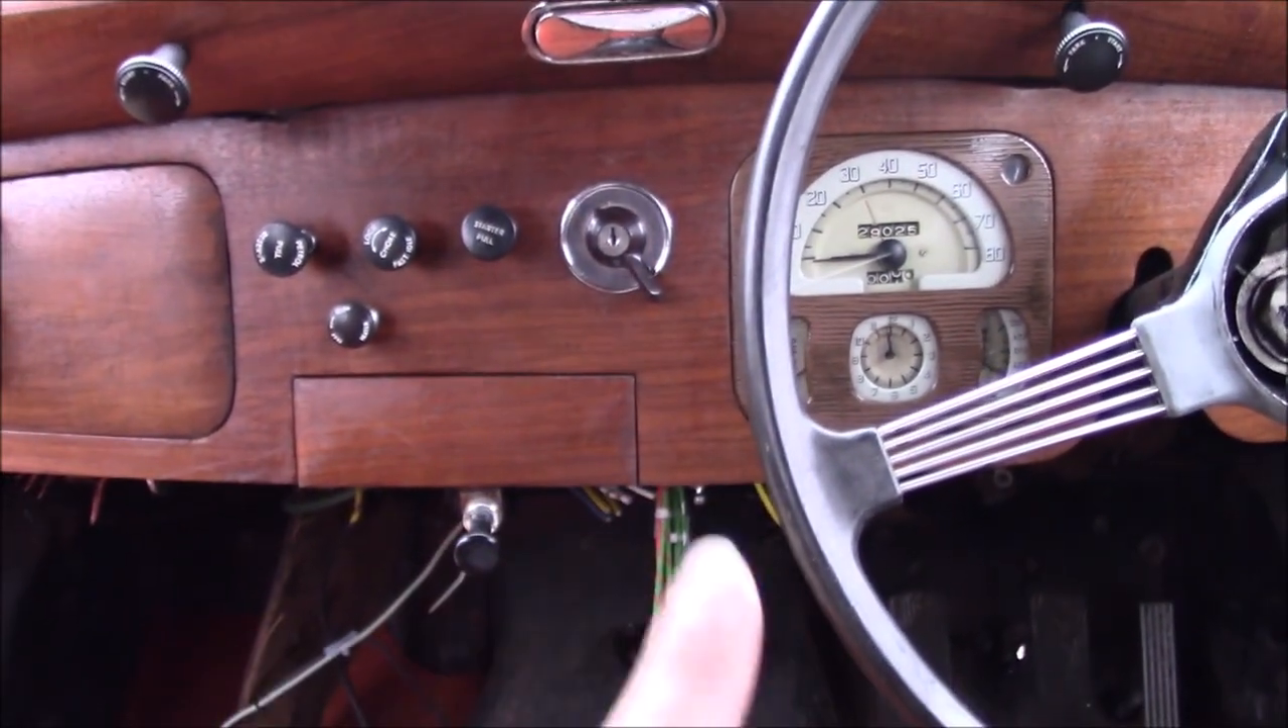I've got all the gauges back in now, which is fantastic.